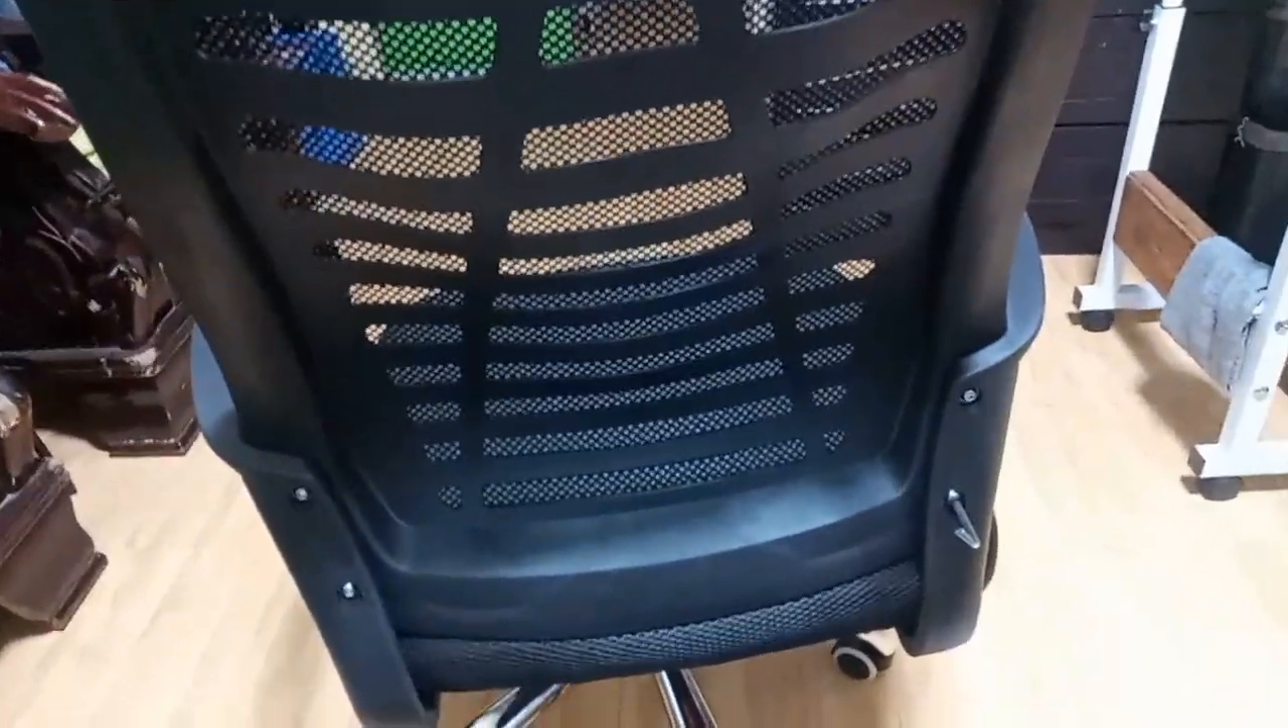Okay and uh we've got the uh backrest uh in there already and i'm just uh tightening it up tightening it up.